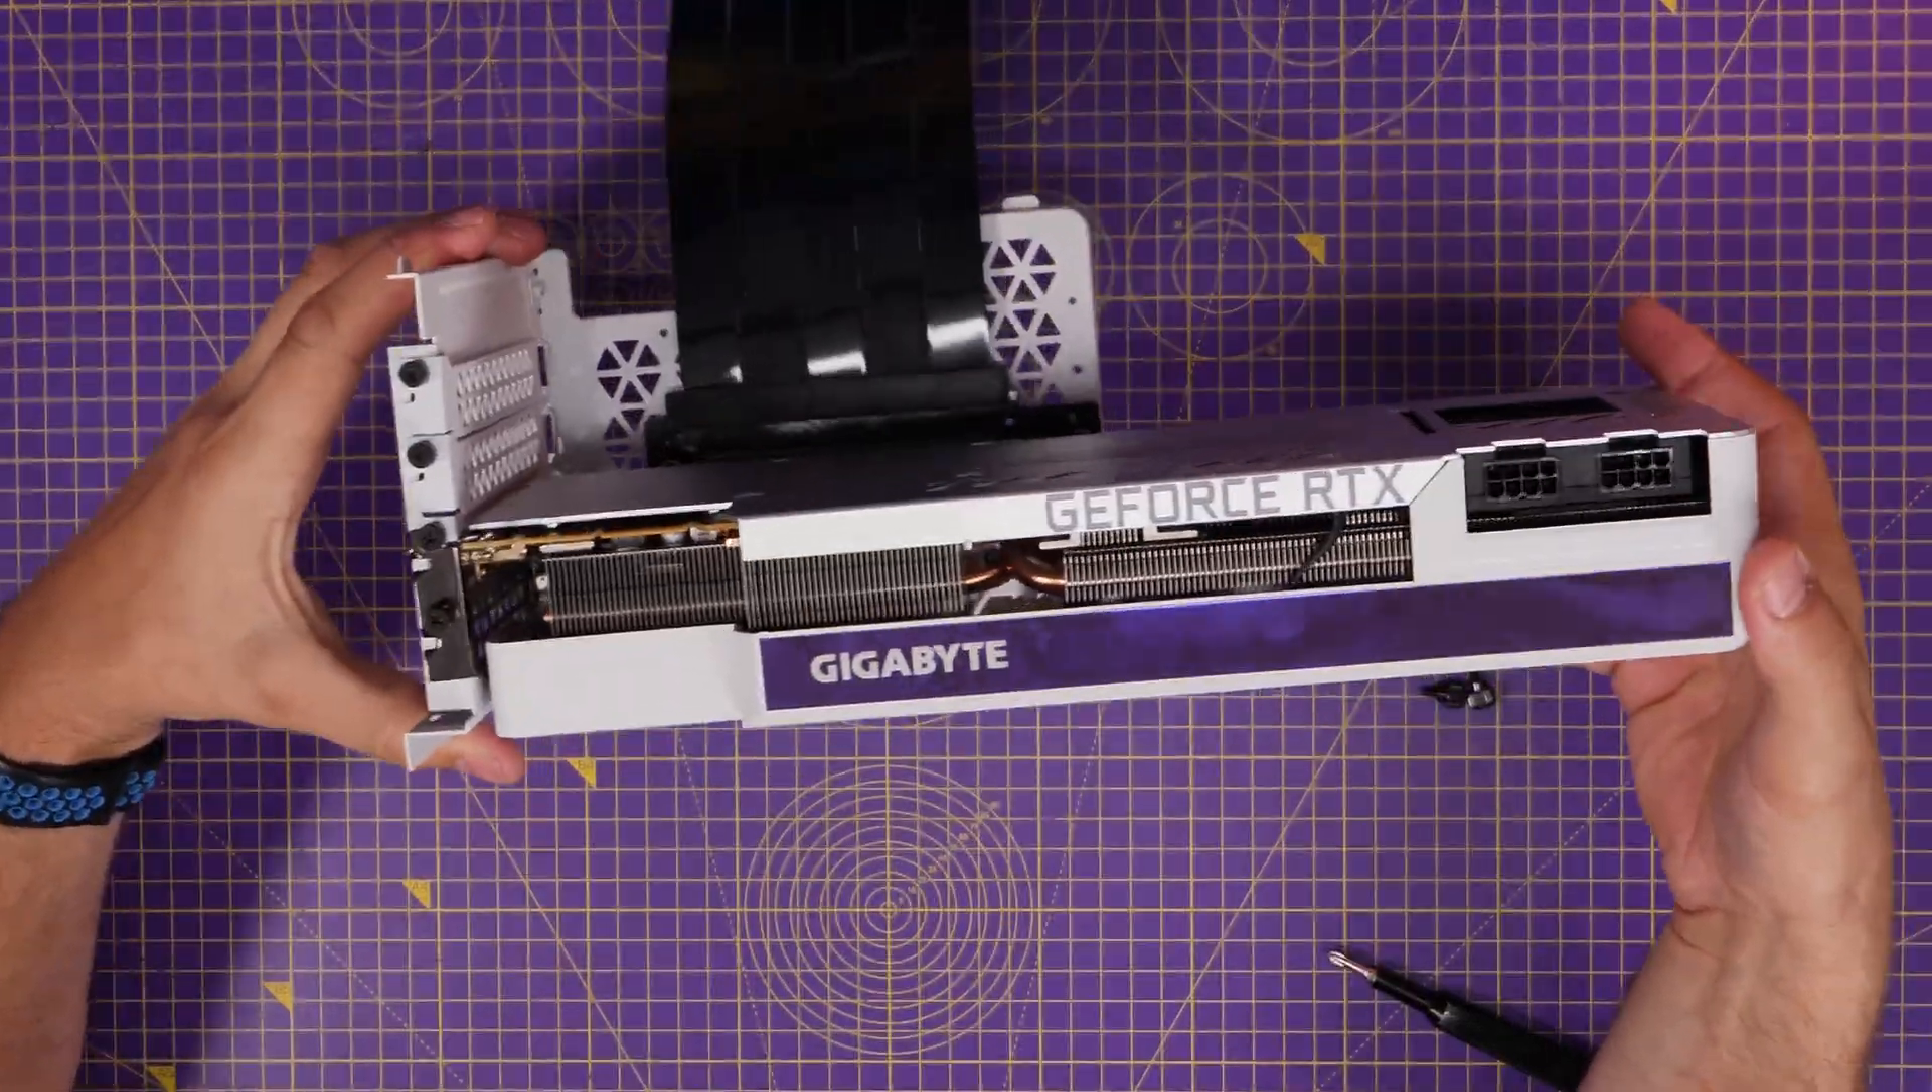And then you've got what should be the finished product in terms of the GPU mounted to the bracket and ready to go into the case.